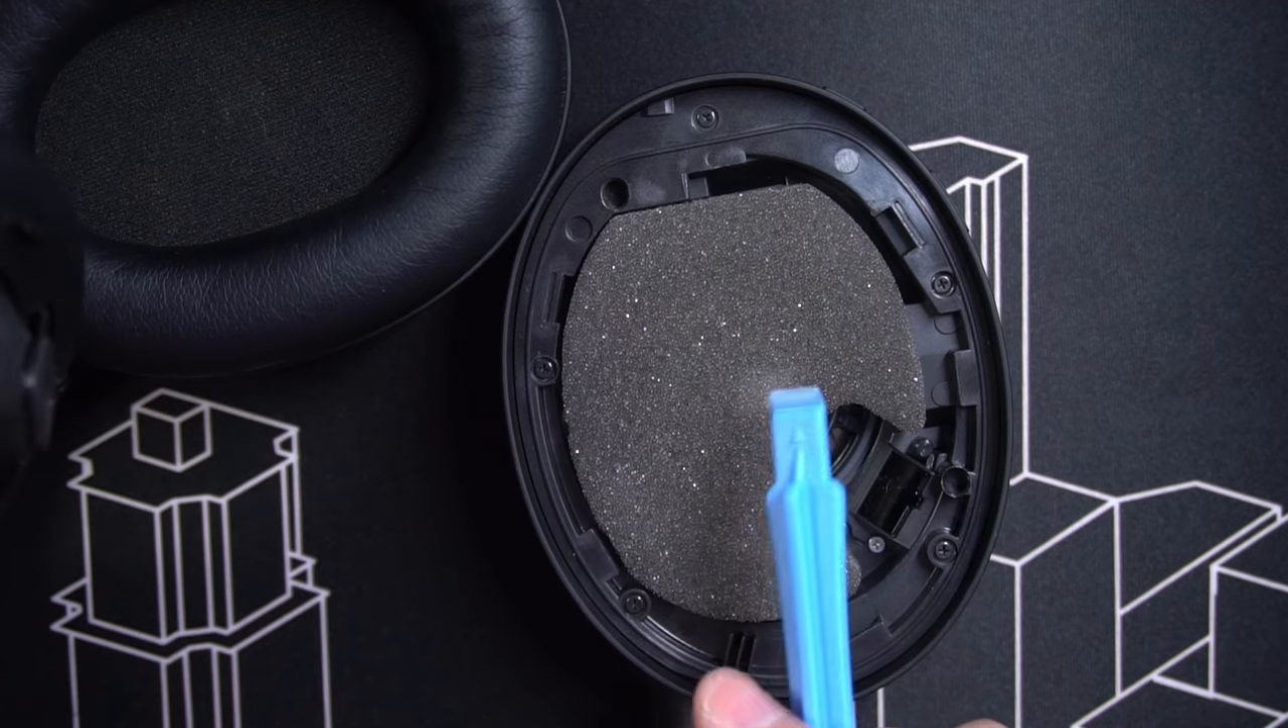So we have freed the cushion from the earcup.